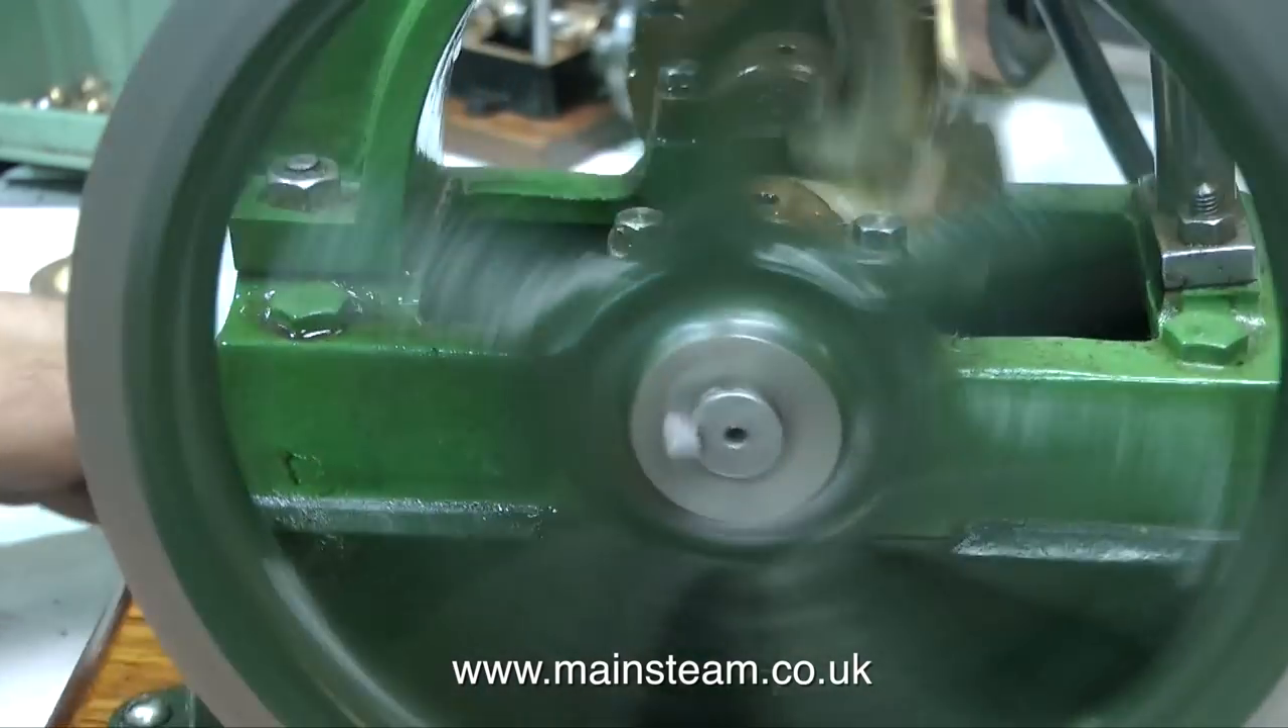What I did though, was I put the flywheel back to the end of the crankshaft, because that's how I received it.